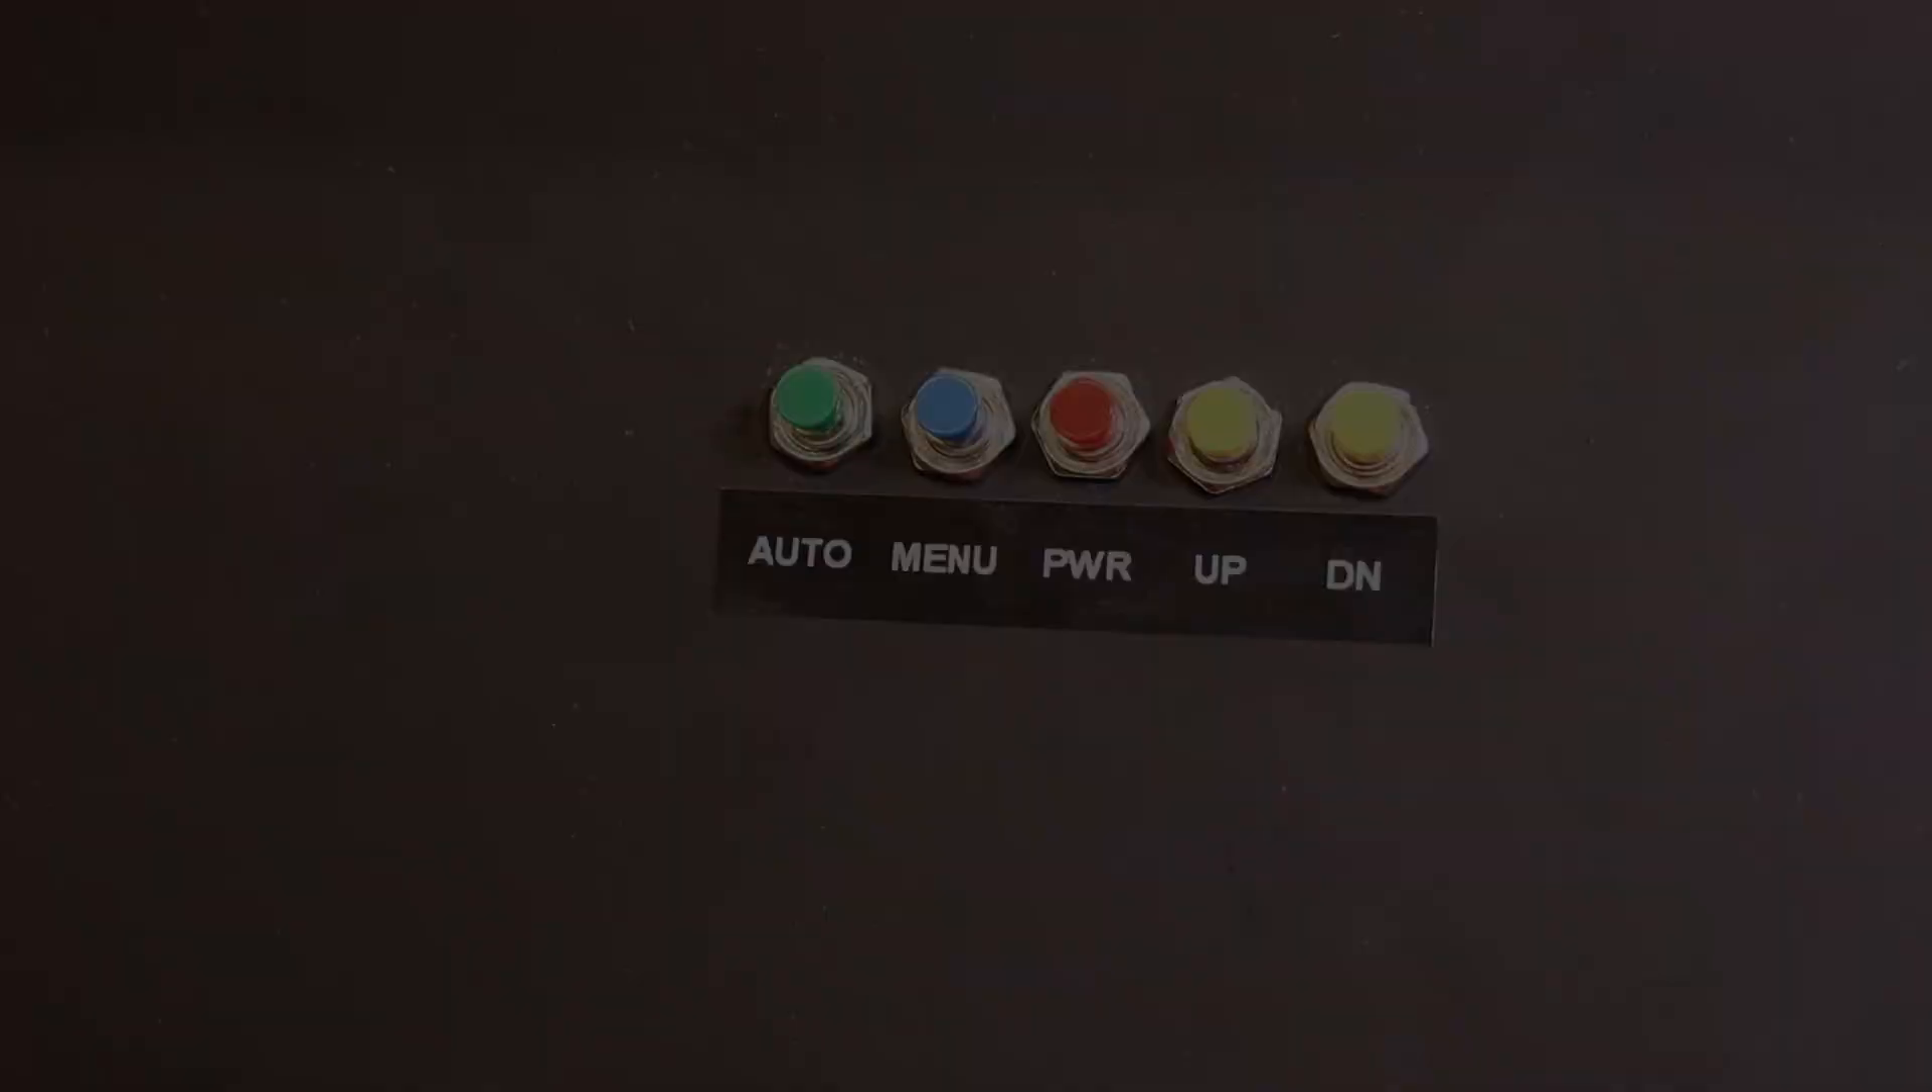I printed out and attached a label that matches the one on the original bezel.